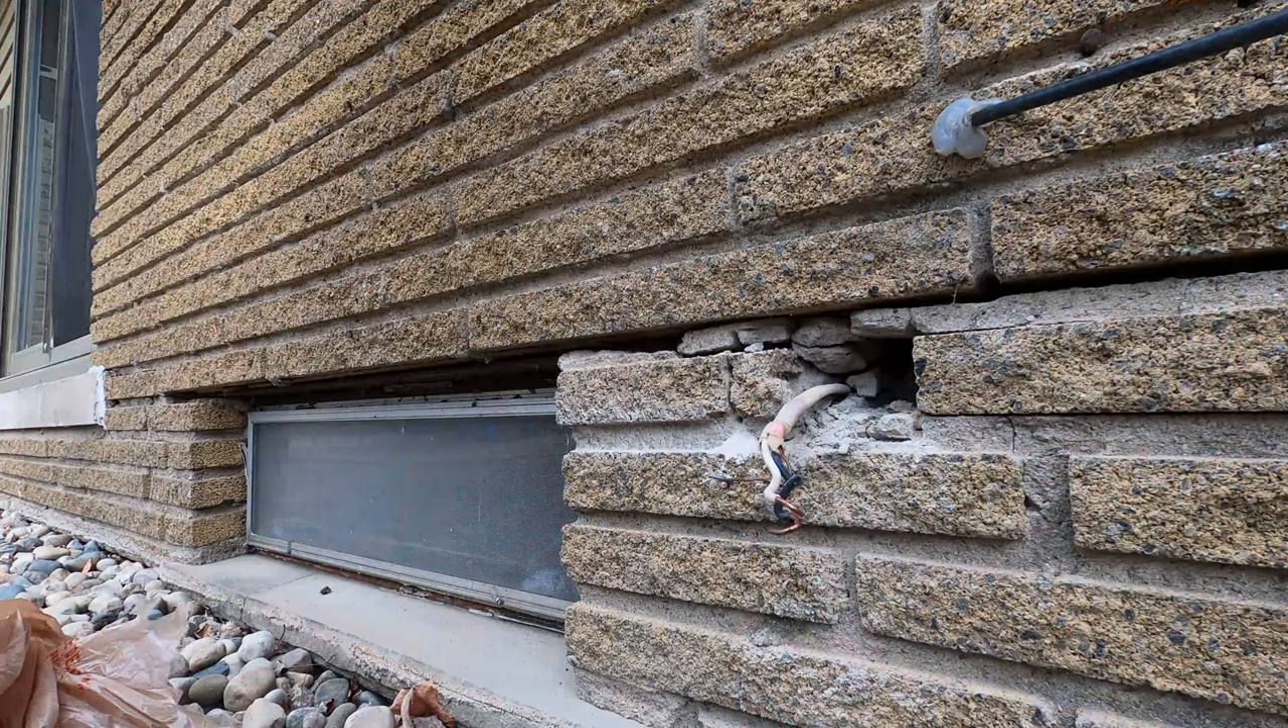The mortar in this specific area is a bit rough. You can see it's kind of disconnected from the brick, and as I'm drilling into it and trying to chip it away, it's coming out in huge pieces.